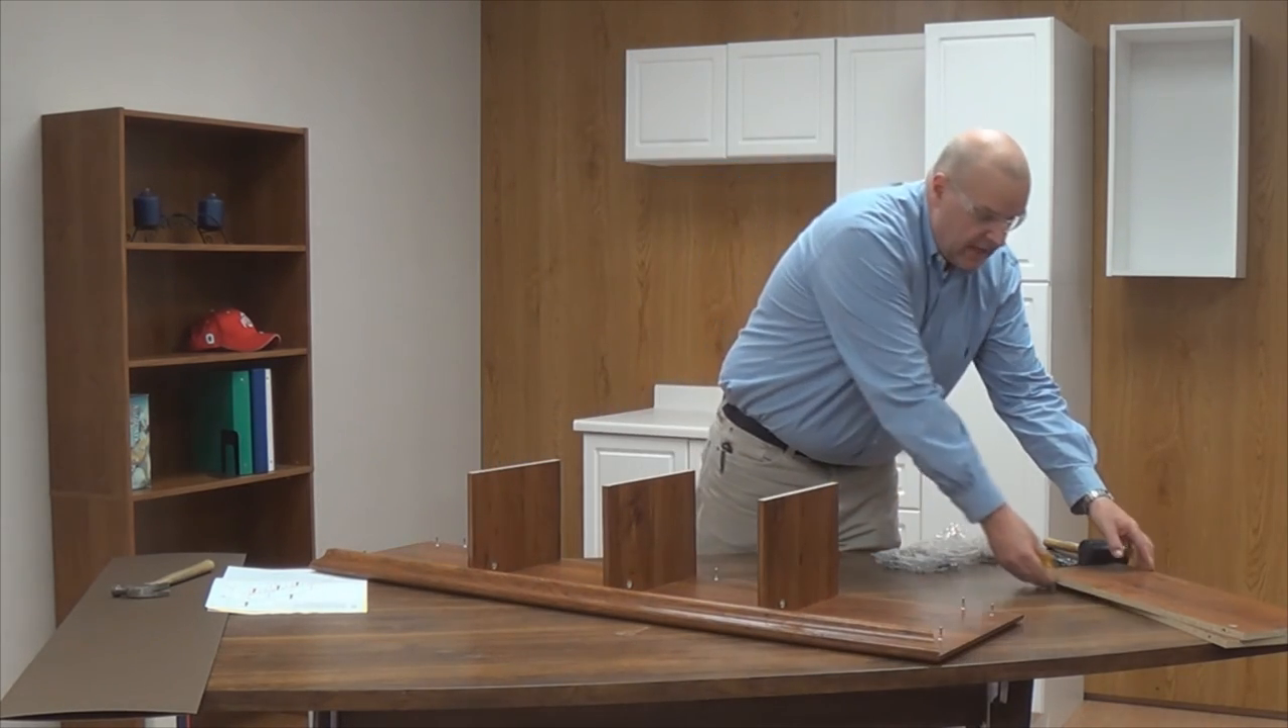Now we have the three boards installed.